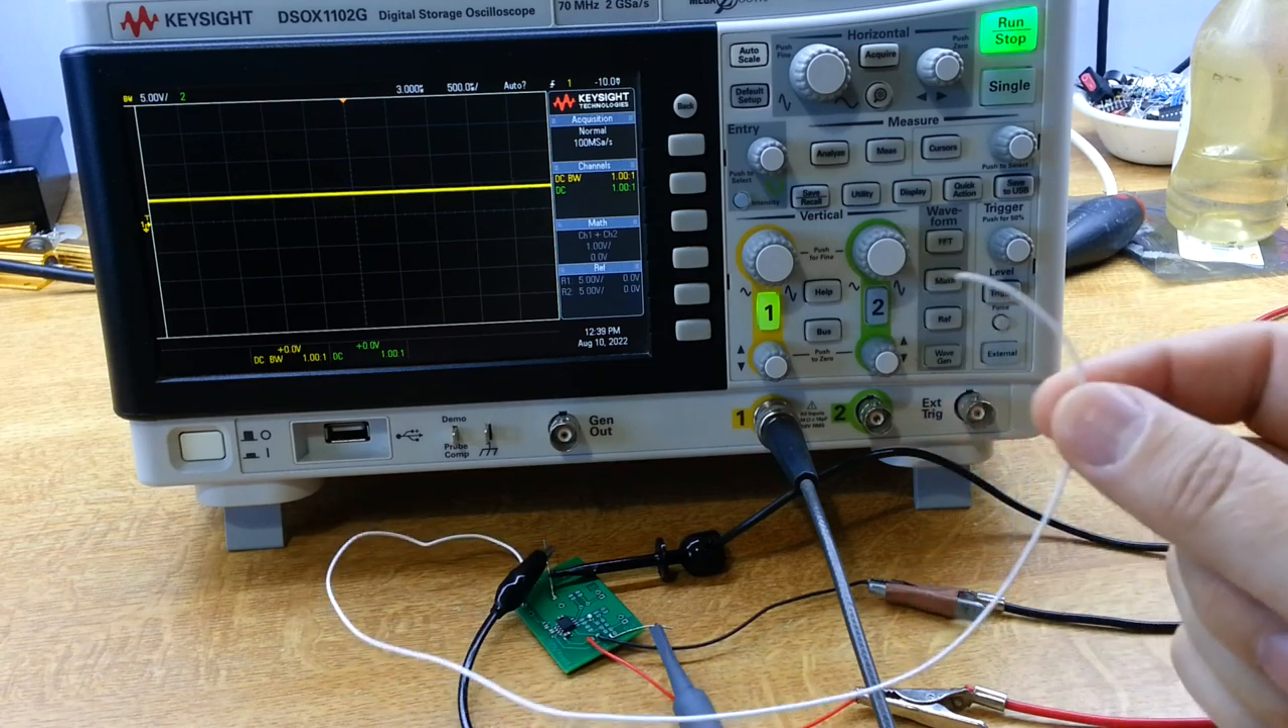At the moment, this wire is not connected anywhere.